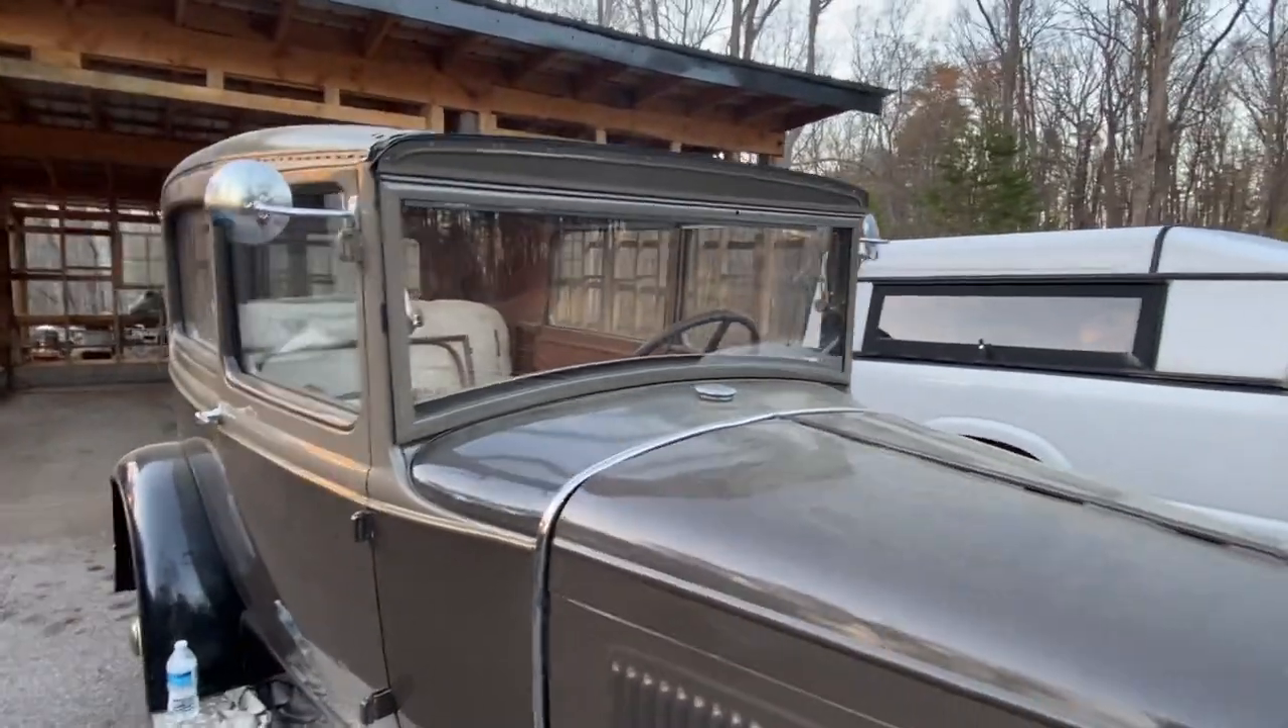The windshield is installed.